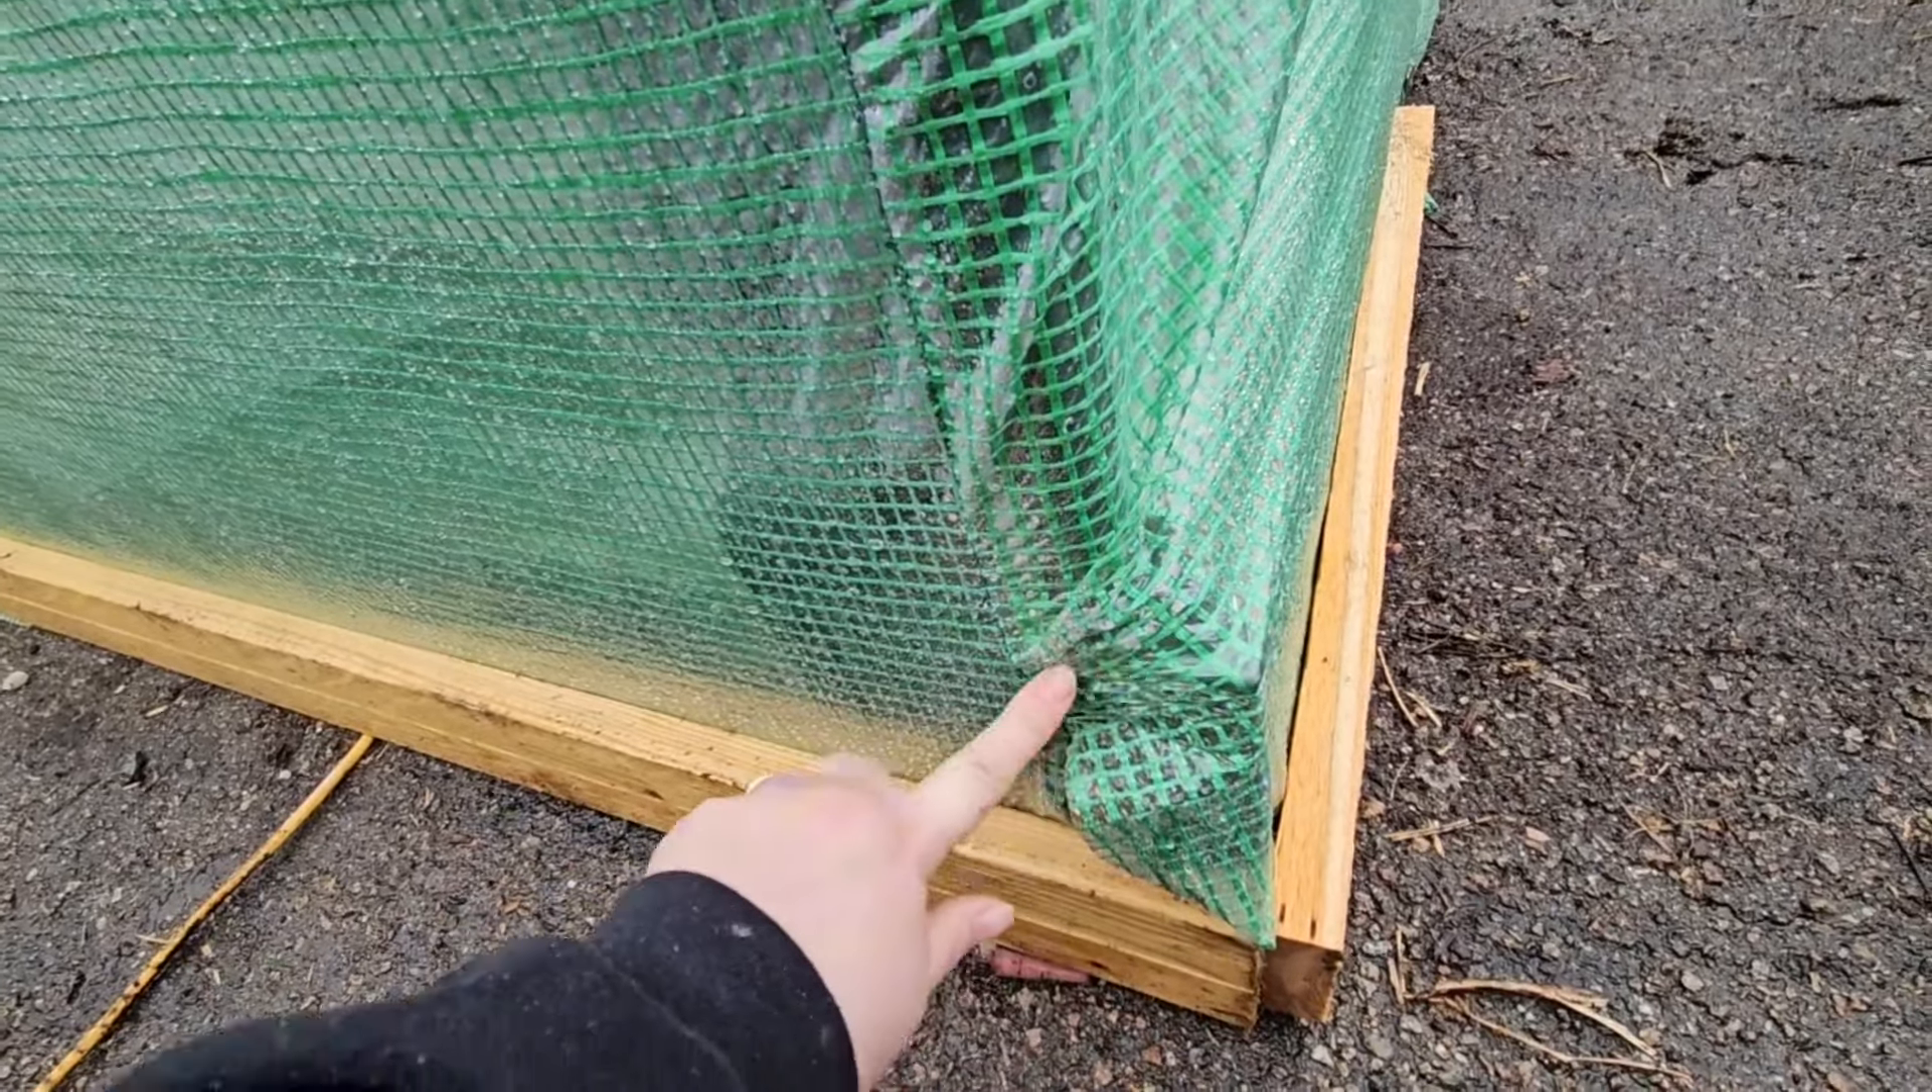Some of these corners didn't fit quite right because the base that we had from the other greenhouse wasn't the exact same size and we didn't want to rebuild the base so you can kind of see it sticks out a bit.